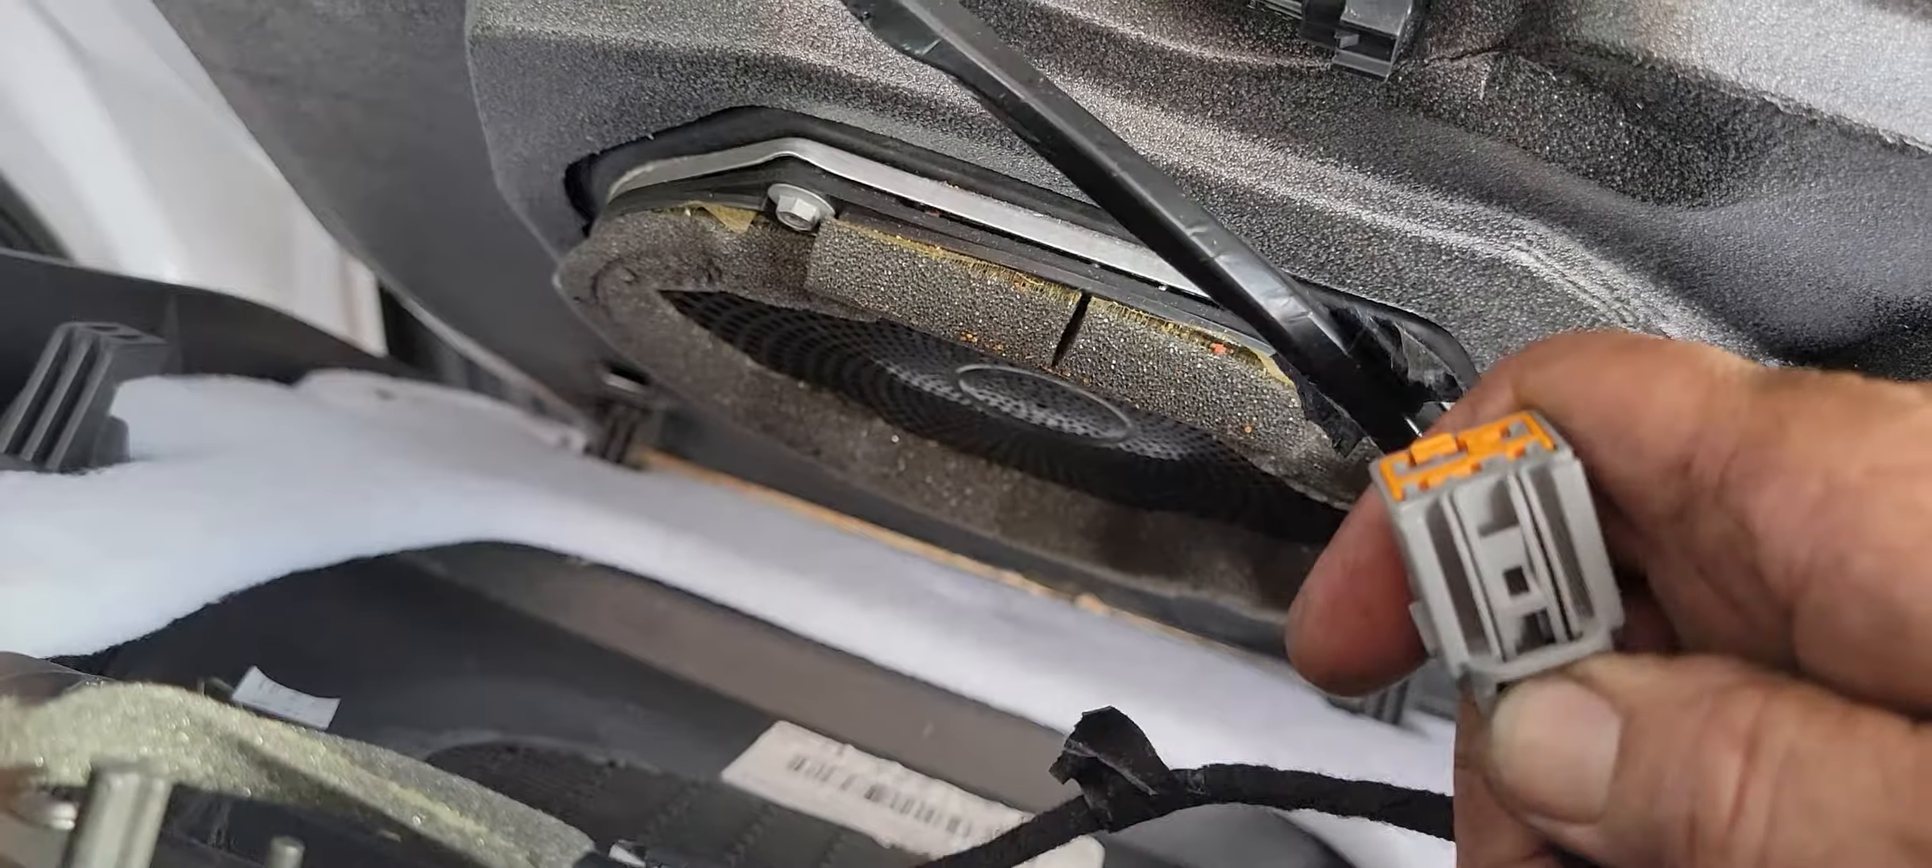Now, I've already disconnected the wires, but I just wanted to show what they look like.